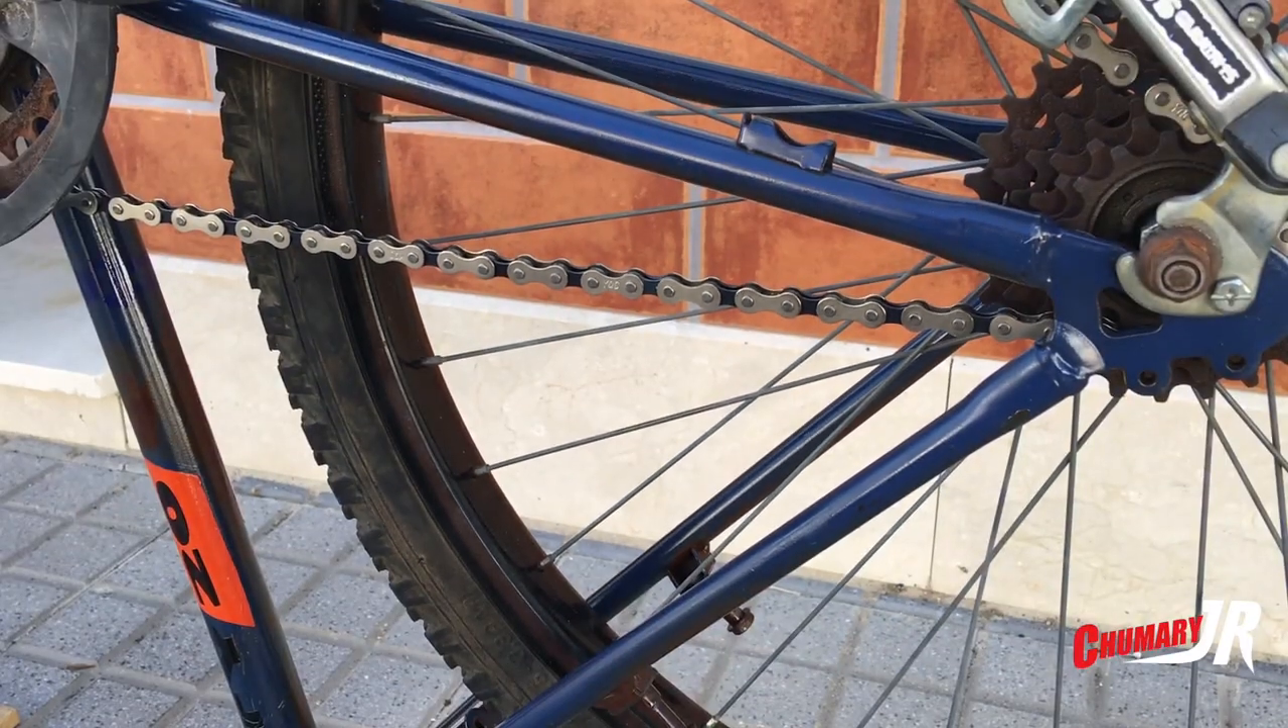Pues he montado la cadena he sido capaz.